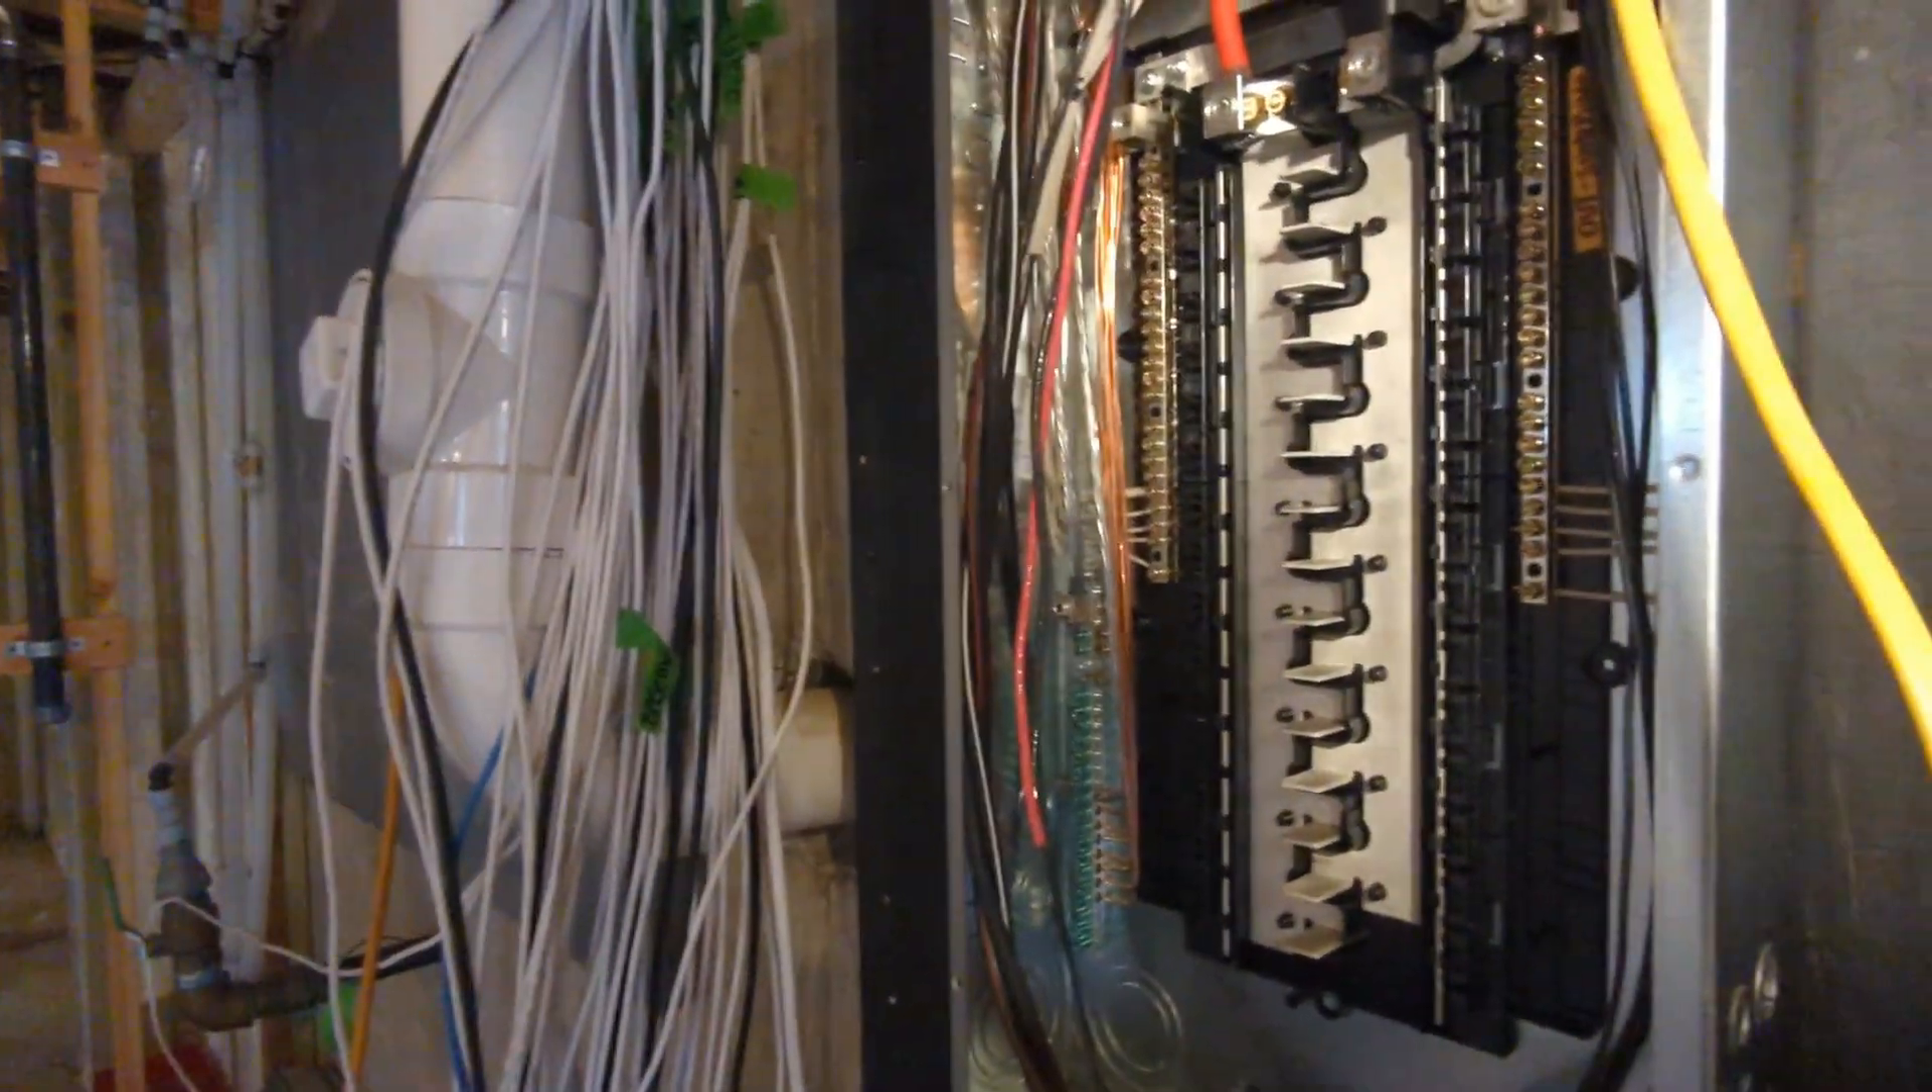Ese panel ya está terminado solo hay que poner los breakers.